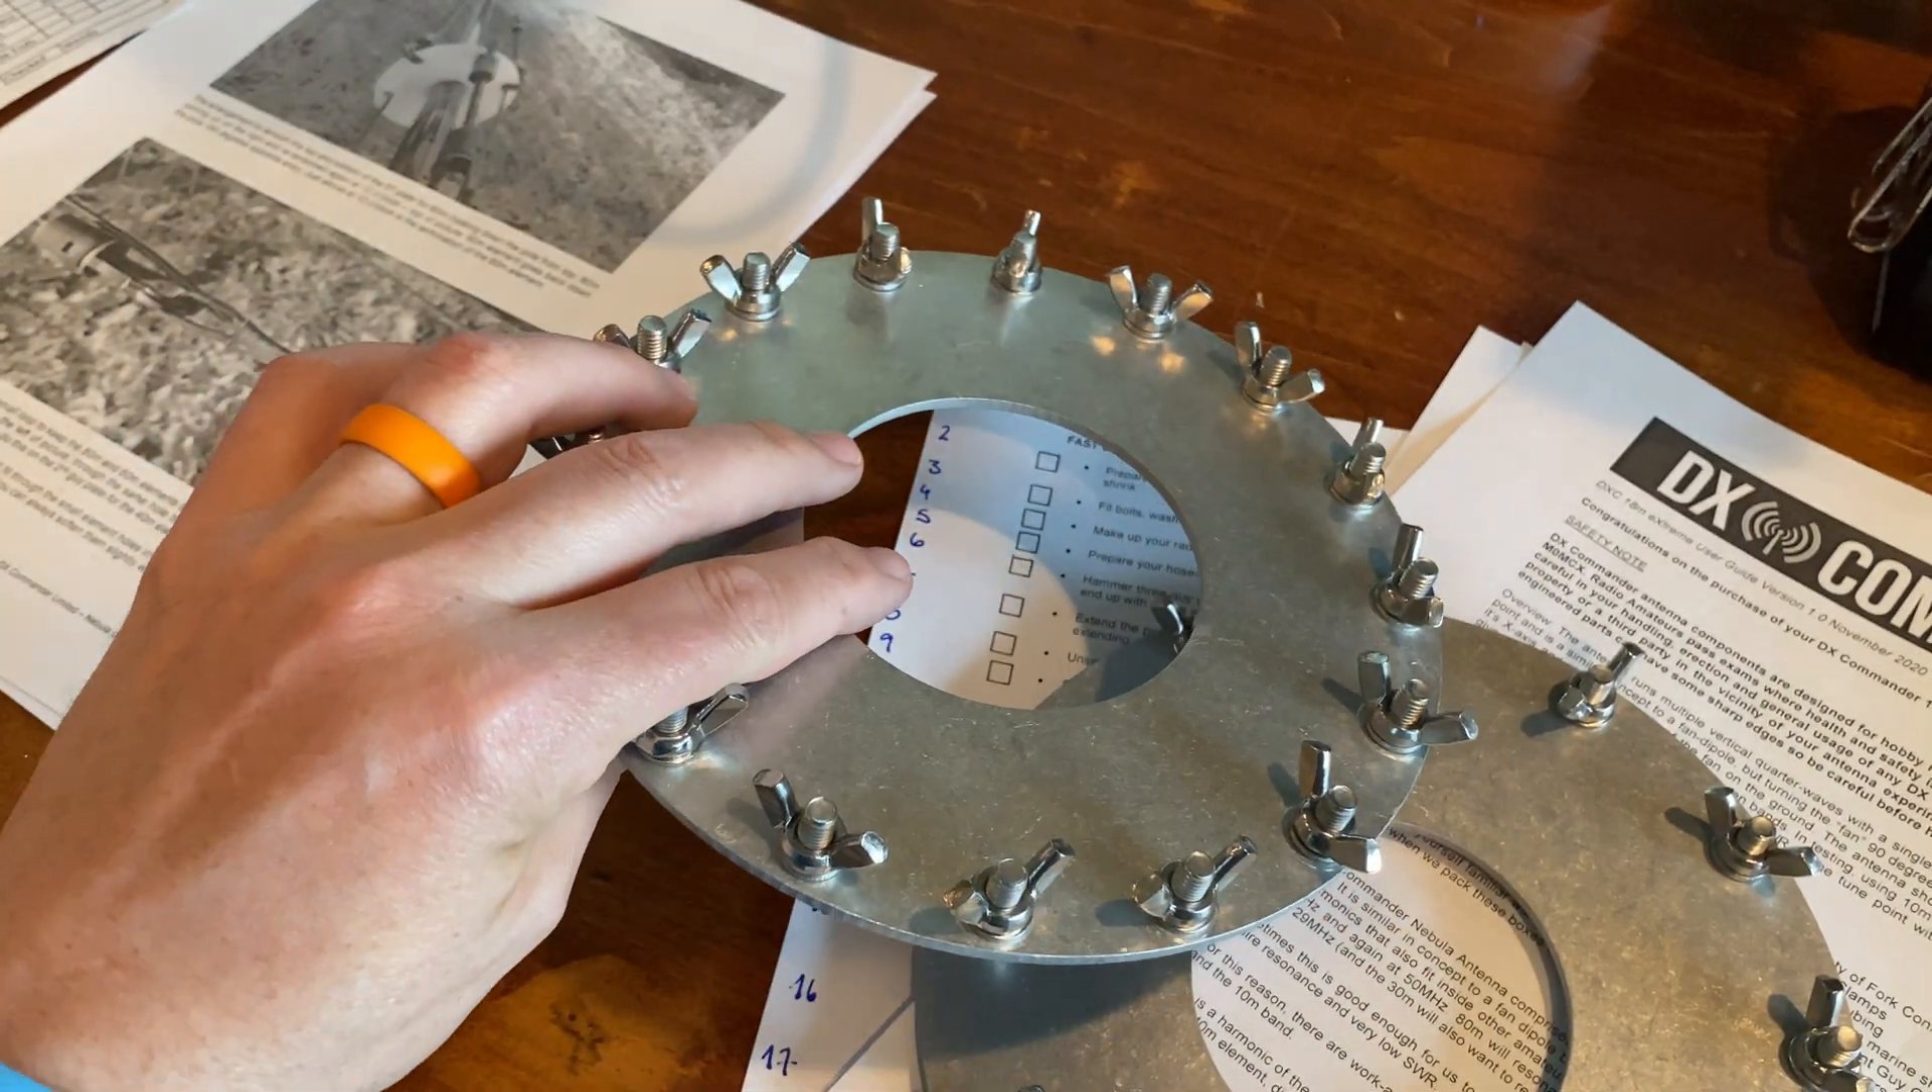And just like that, the bolts are on the plates and the wing nuts and the washers are on them.